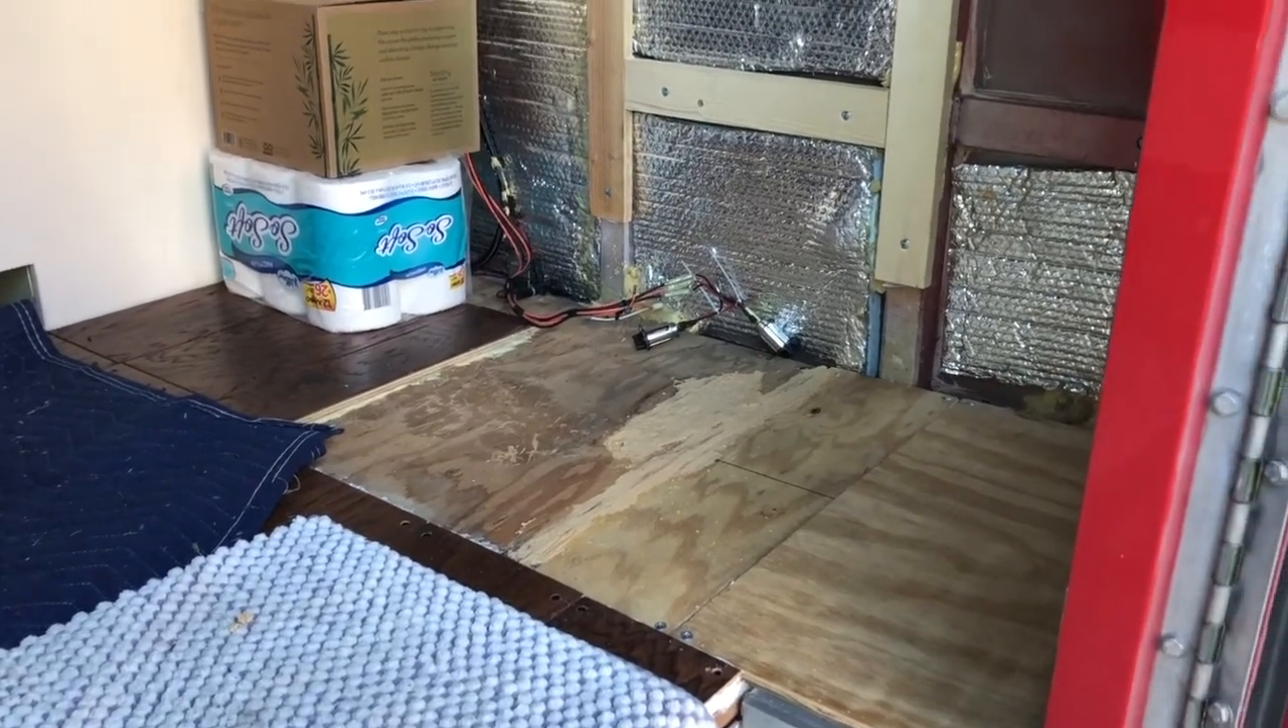We've got the floor in today for the bathroom, so that's great.